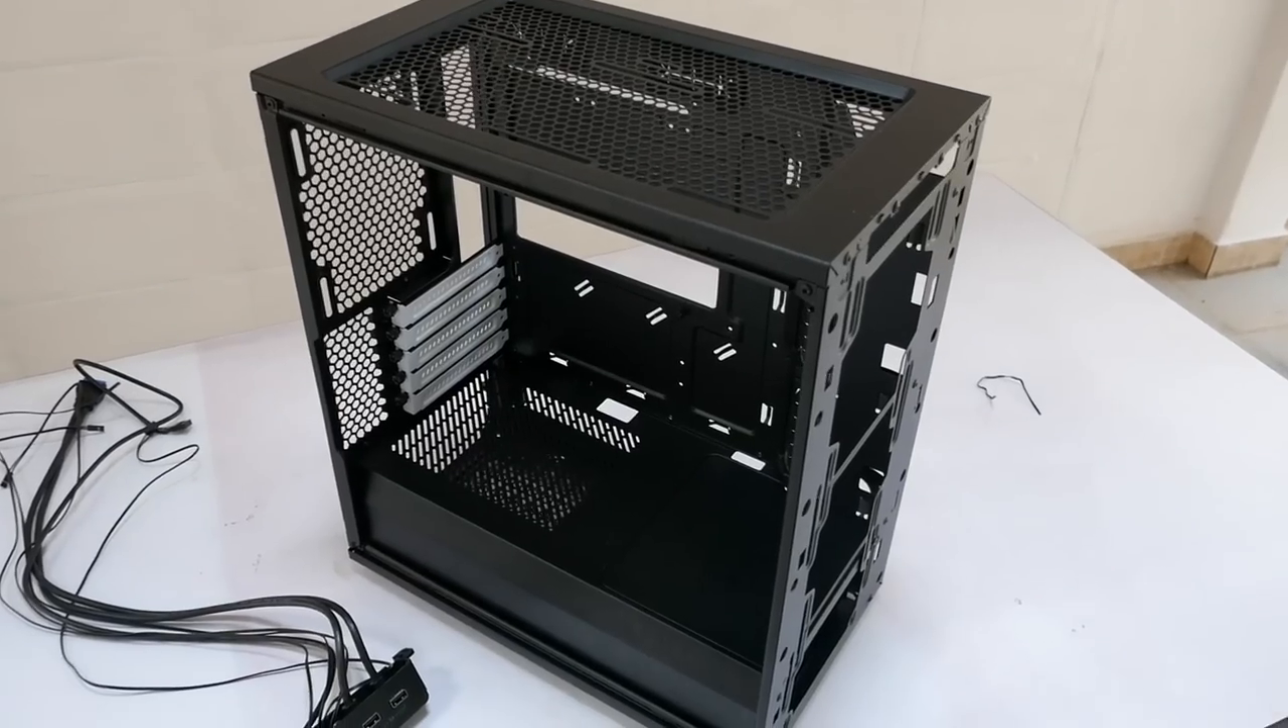So as you can see here I've taken out the covers and all that.